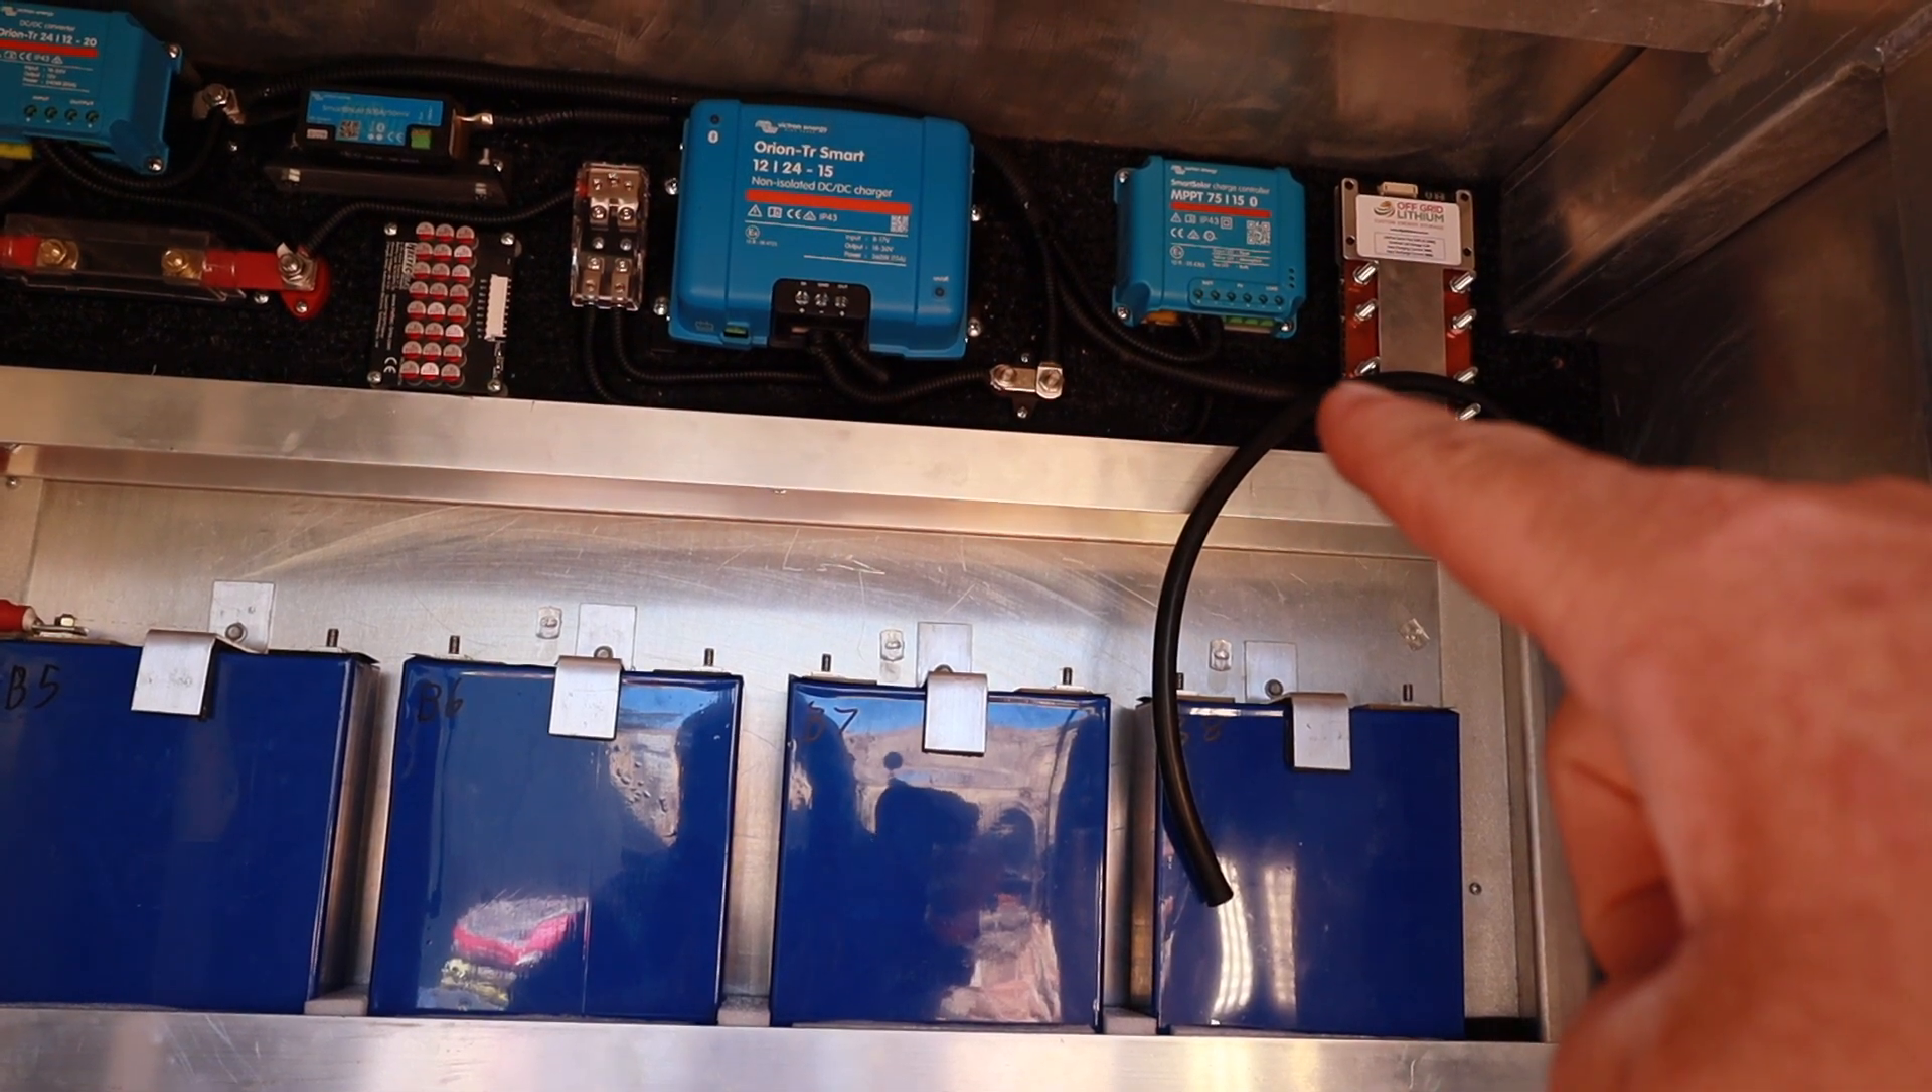So, but basically, the negative comes up to the BMS on this side, and you can see that cable is just hanging there because I haven't cut that to length yet or crimped on the terminal.